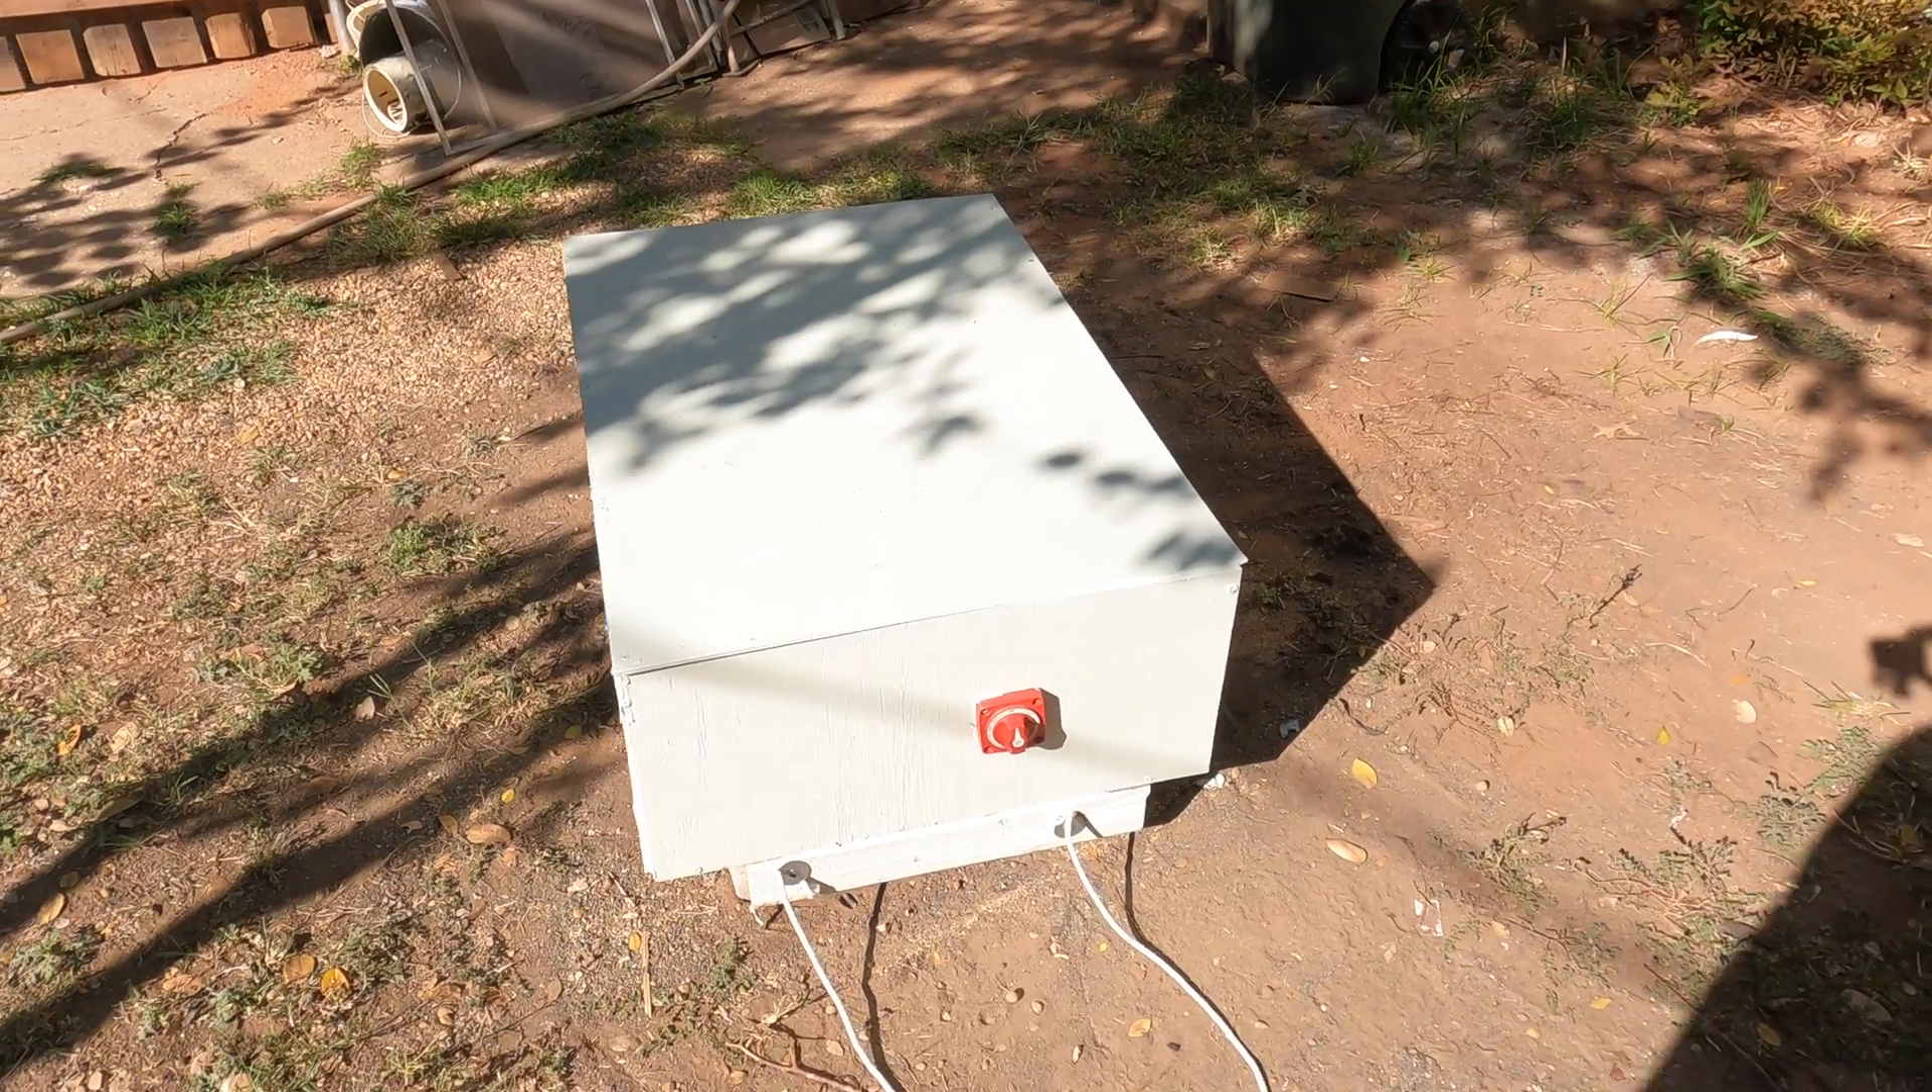As you can see I got the lid on now and I painted it.